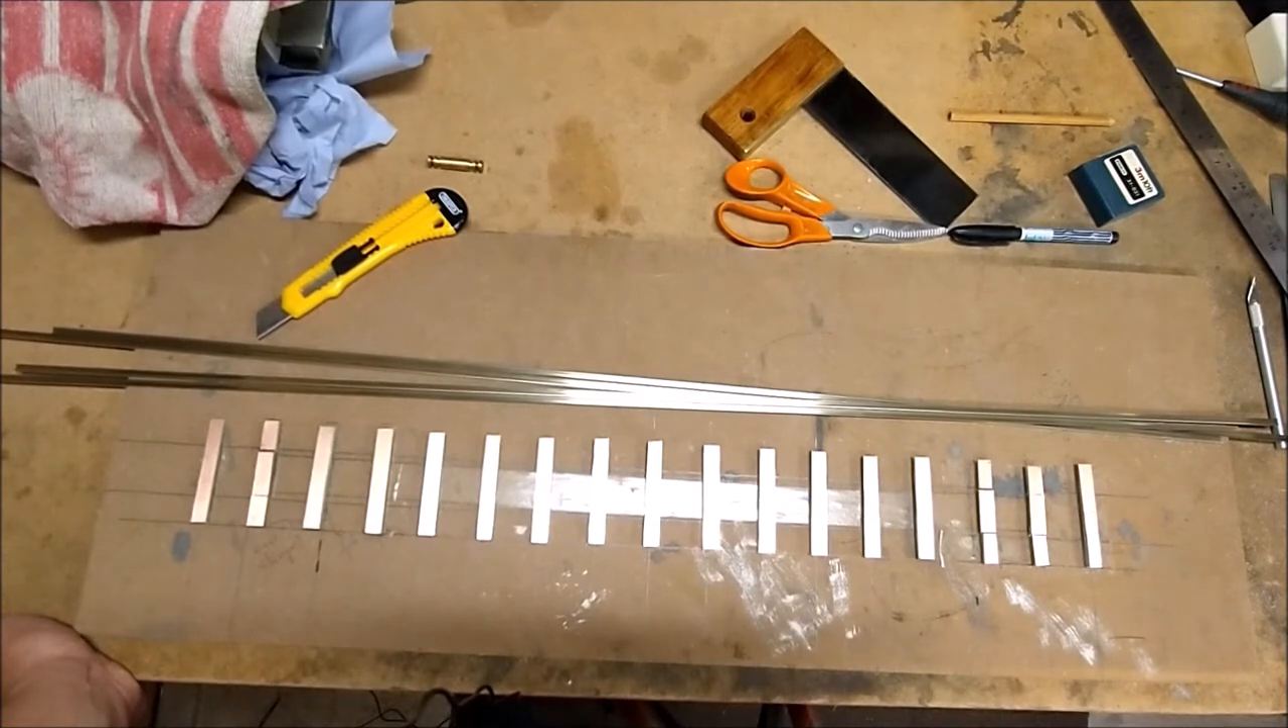I've cut the sleepers already and I've stuck them down with some double-sided tape.